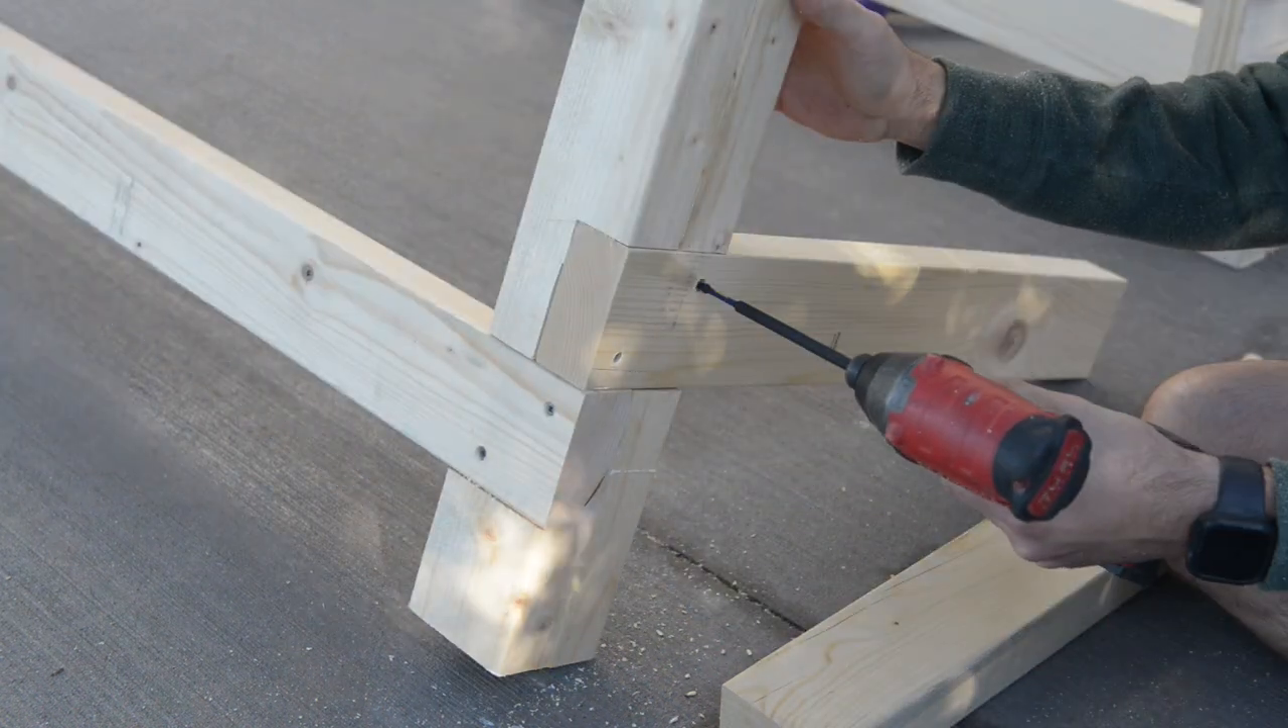Once all the legs were cut out, I inserted my bottom rail, making sure everything fit.